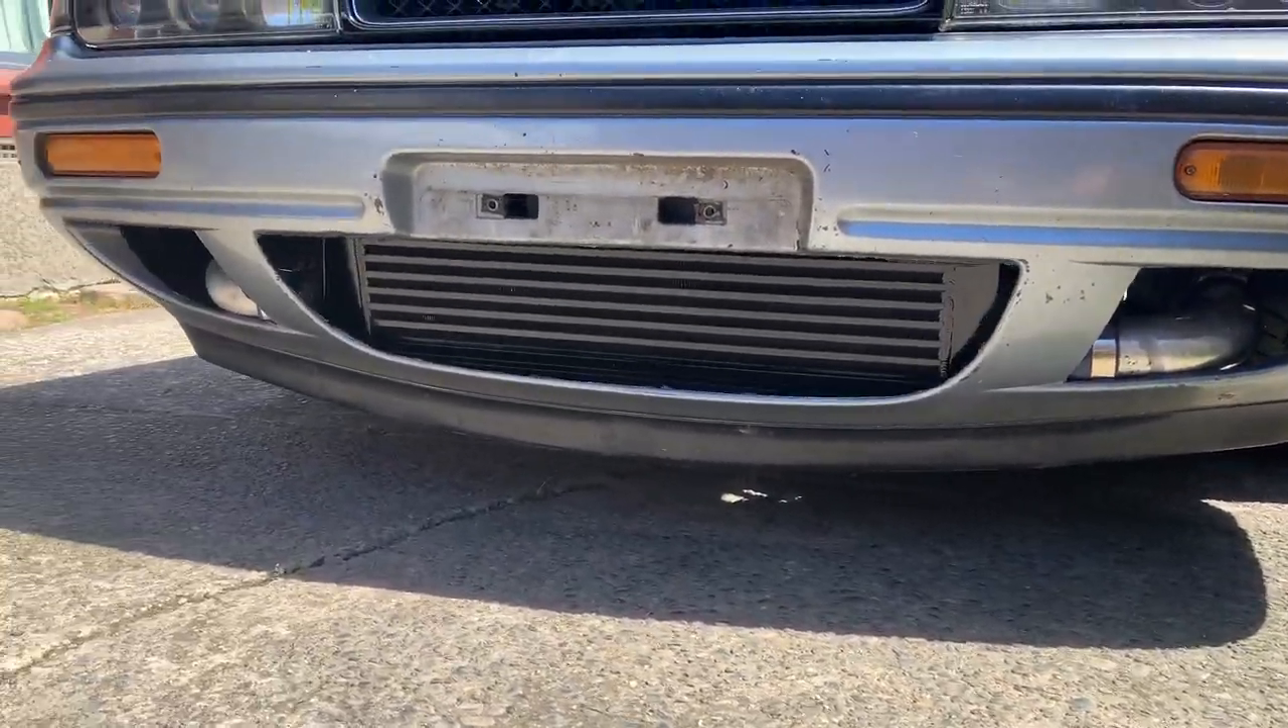How to put your bumper on, zip ties, DriftSpec G. Alright, bumper's on now. Looks pretty good, nice and stealth and tucked away.